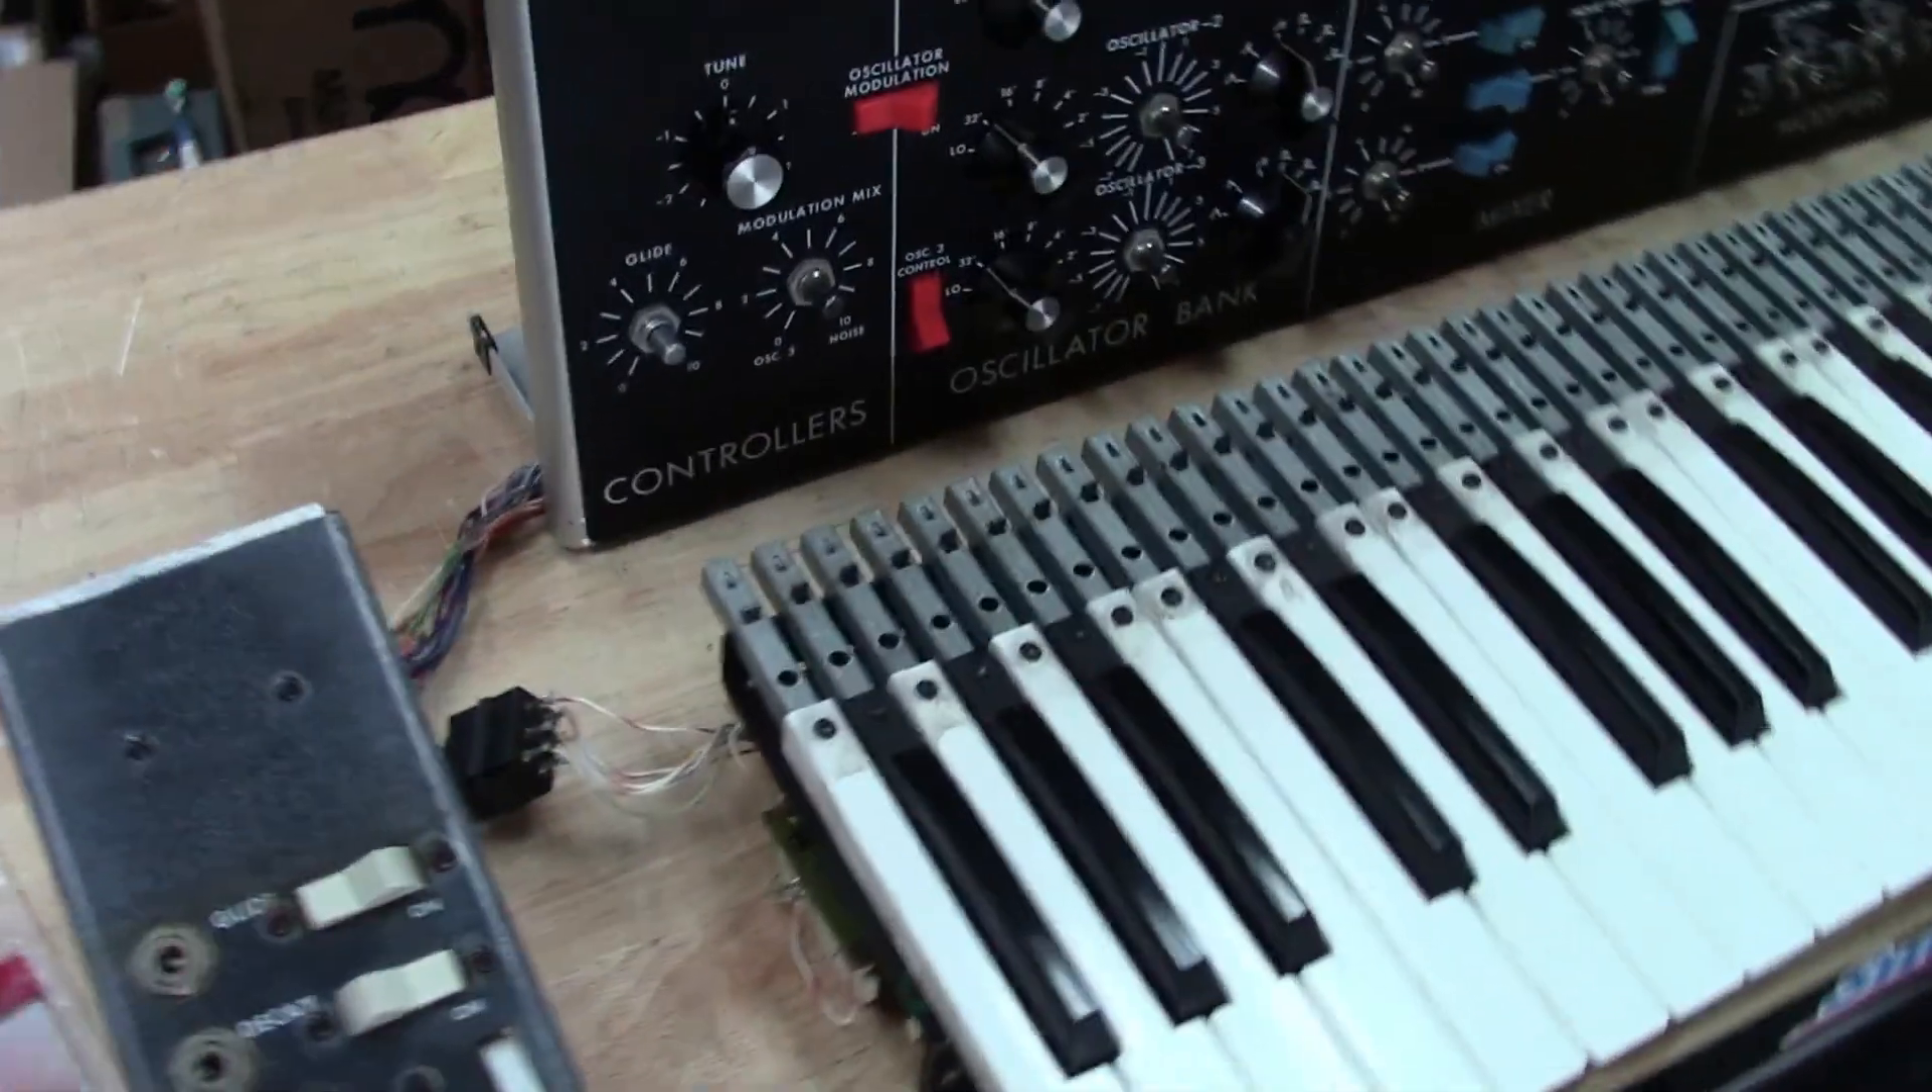It's just a skeleton of a mini moog it doesn't have a chassis yet but you can see how beautiful the interface looks.